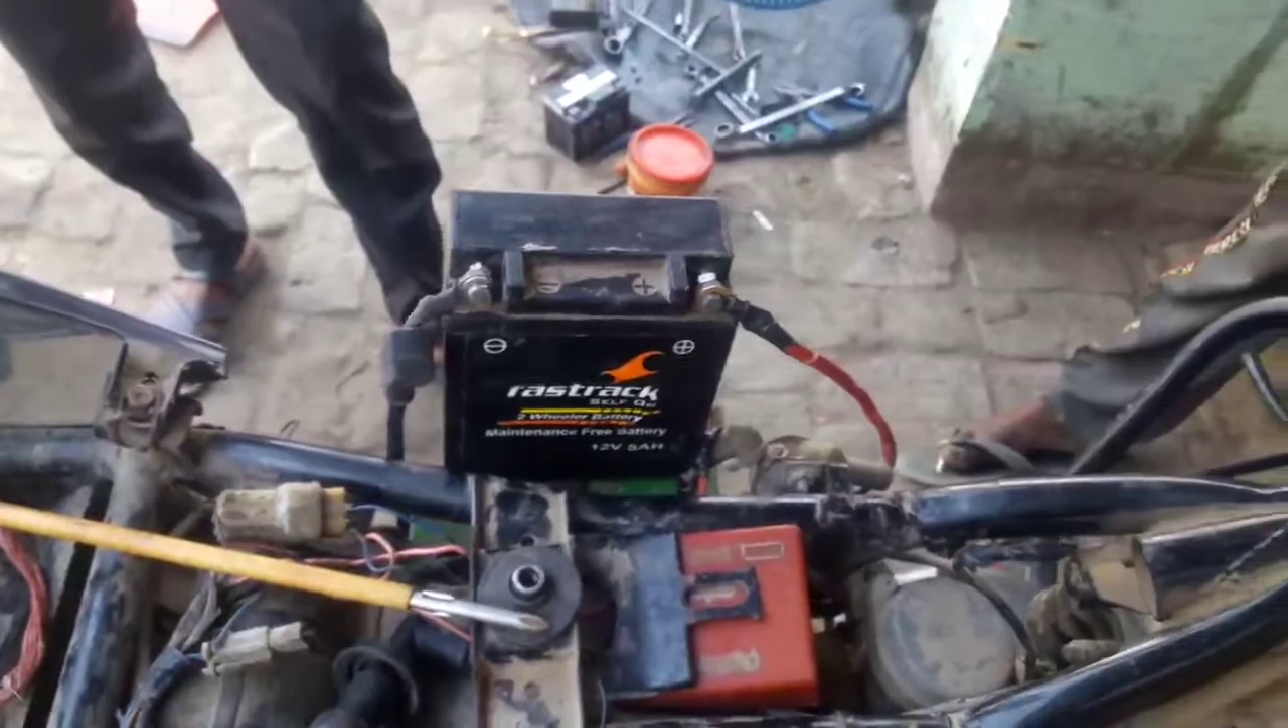हम बैटरी दूसरी लगा दिए हैं।